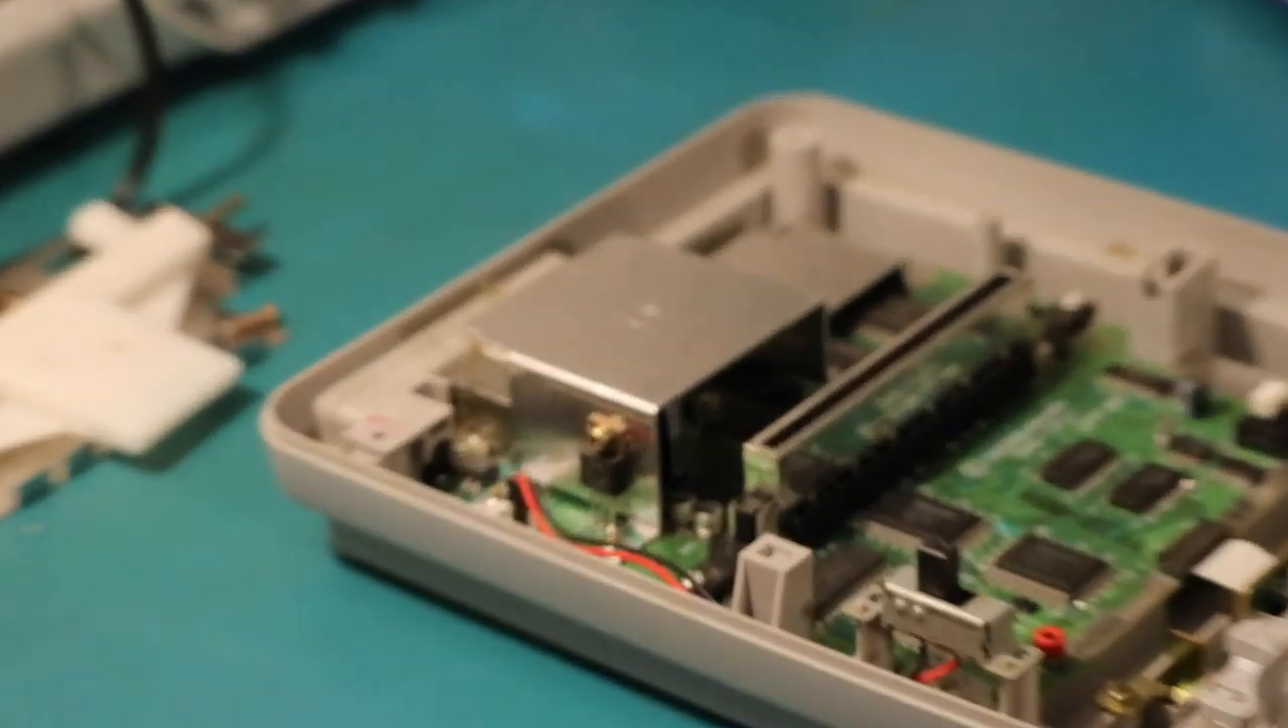You've already half disassembled your console.